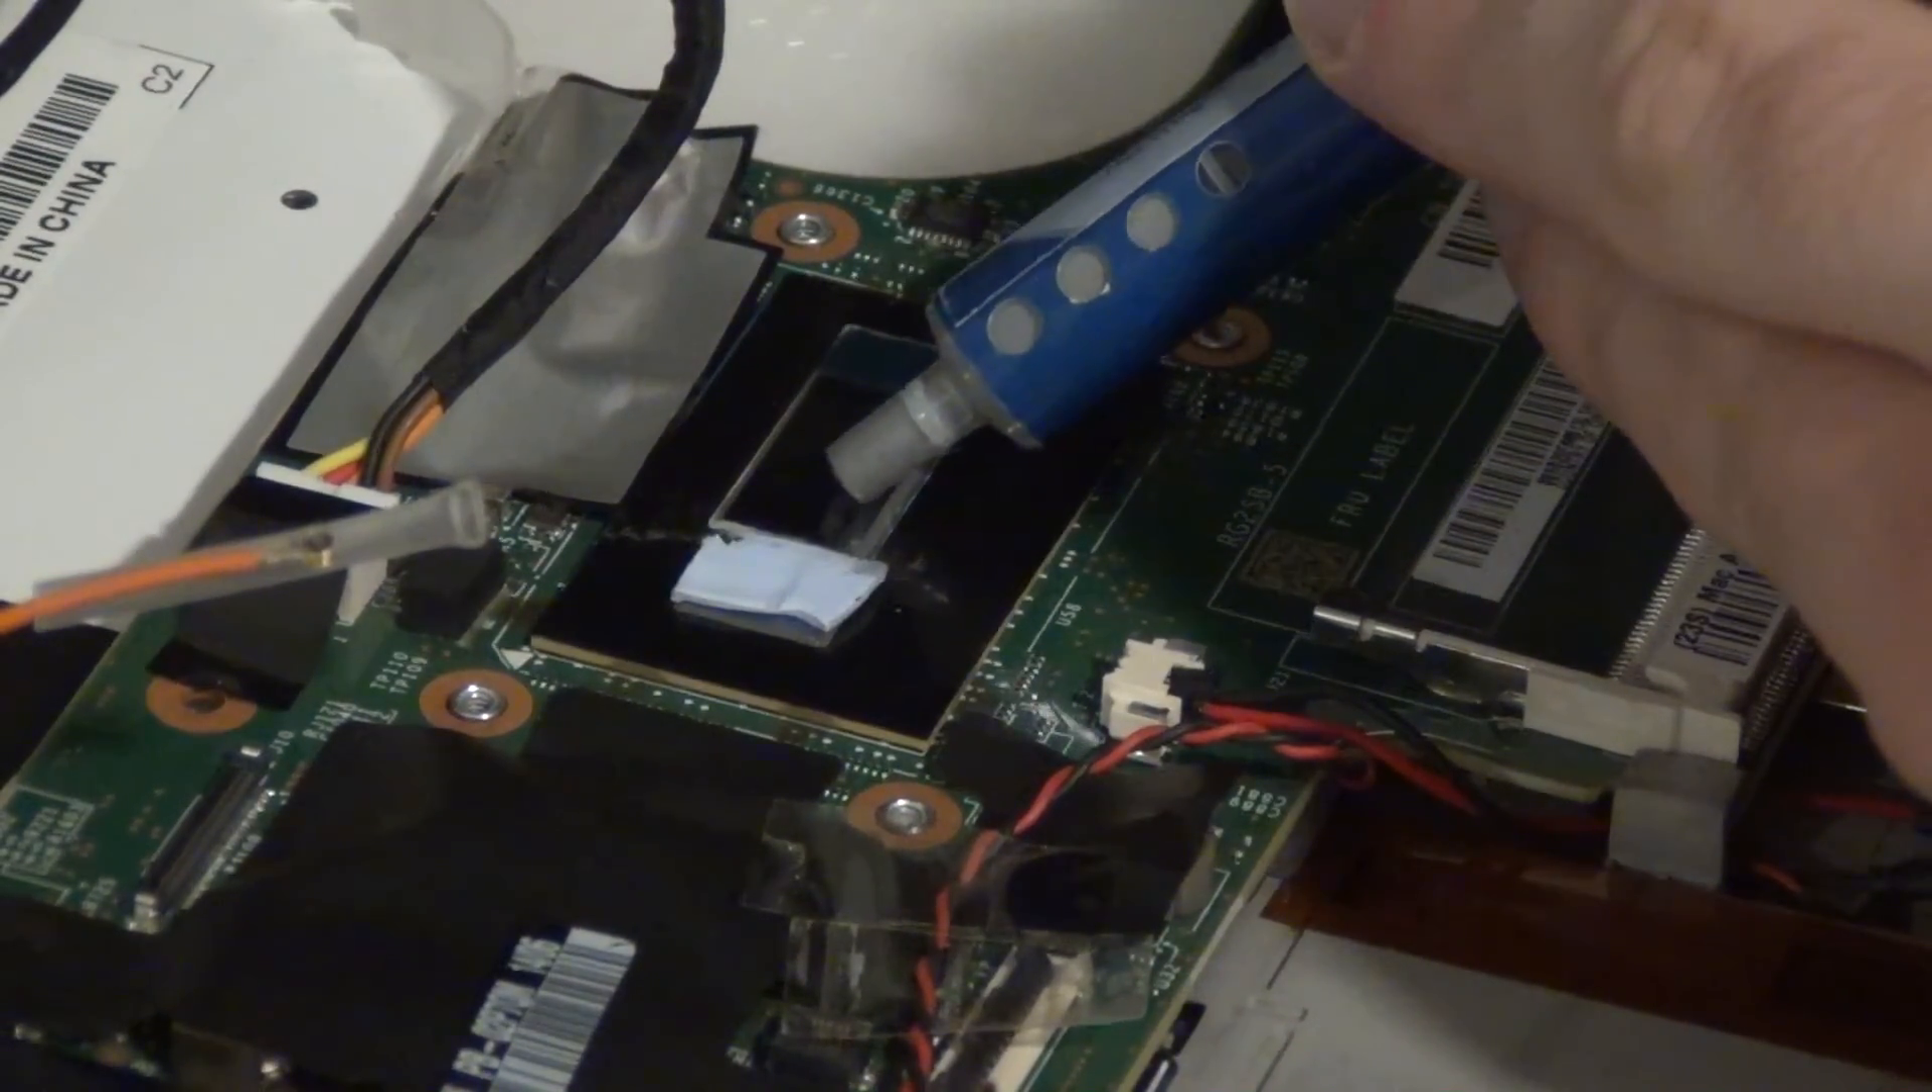Now, we've put the motherboard back on, and we're applying some new thermal paste to the CPU.